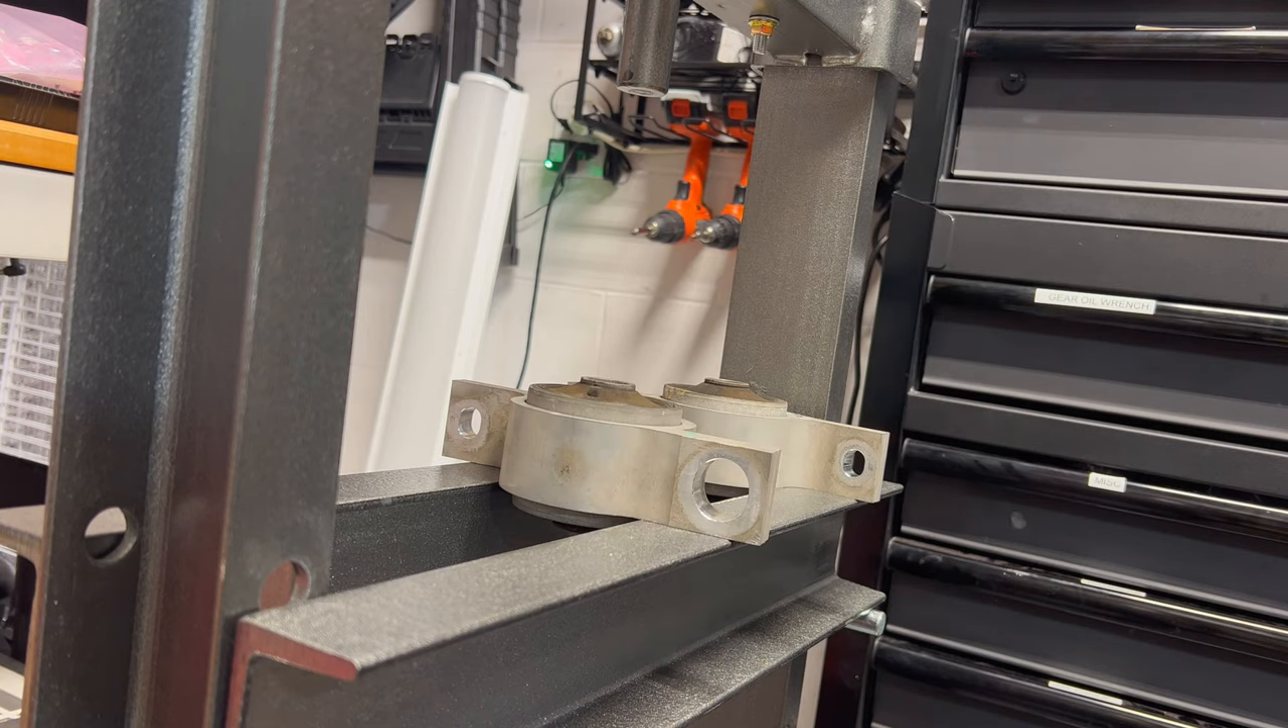So we got it over here on our press now, and this thing fits perfectly in between this 12 -ton press from Harbor Freight.